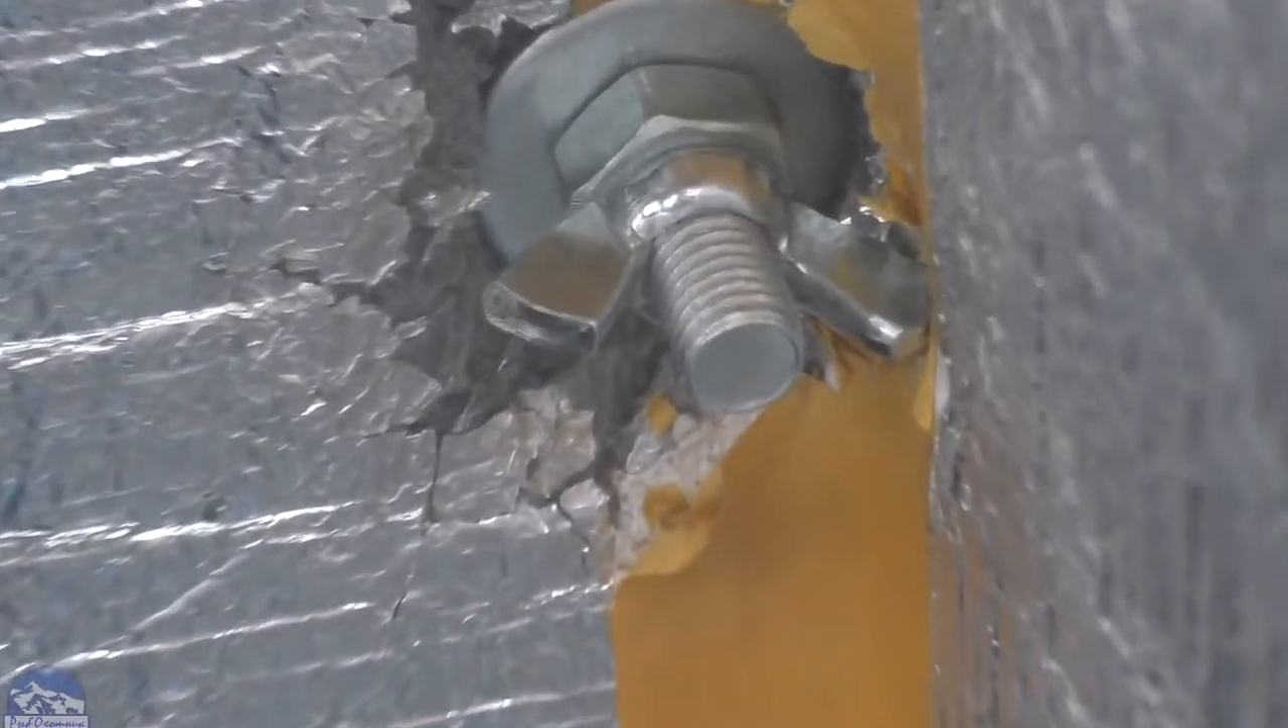Вот такую вот контргайку сделал. Основную гайку и гайку -чебурашку.